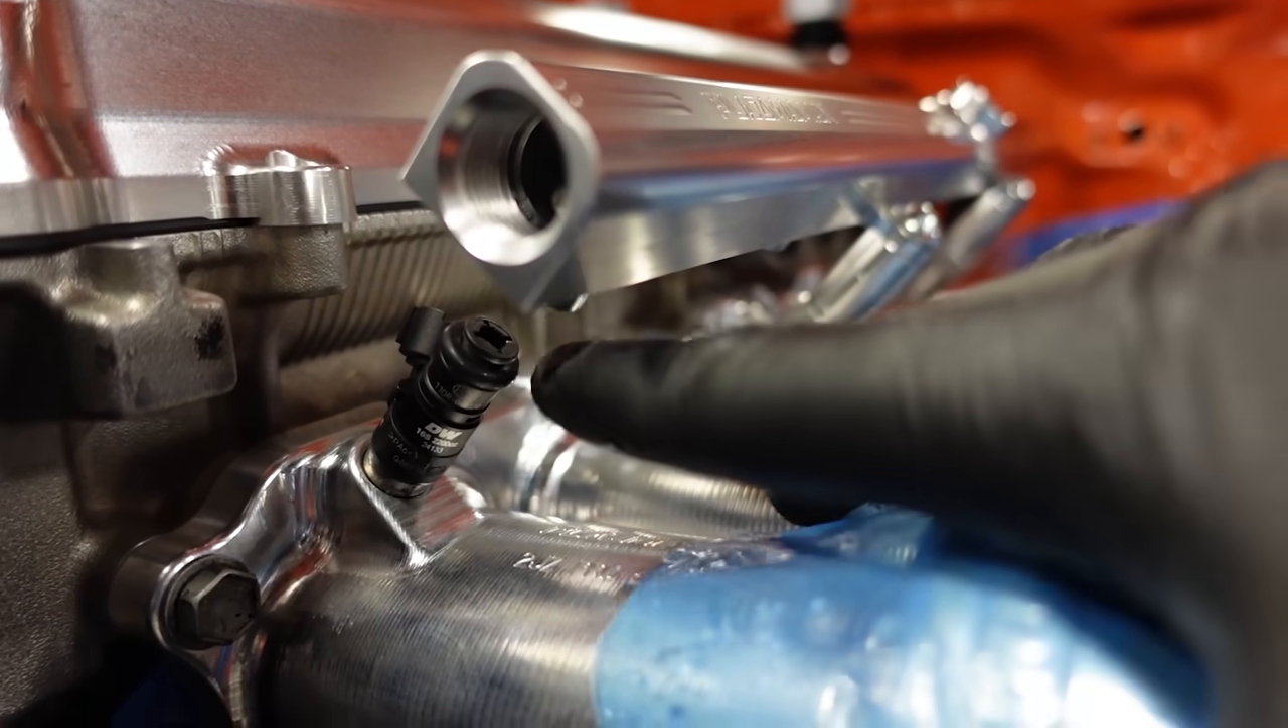And despite them being a massive 2200cc, the injector itself is actually really small. So there's a pretty considerable gap between the rail and the injector, which sucks.